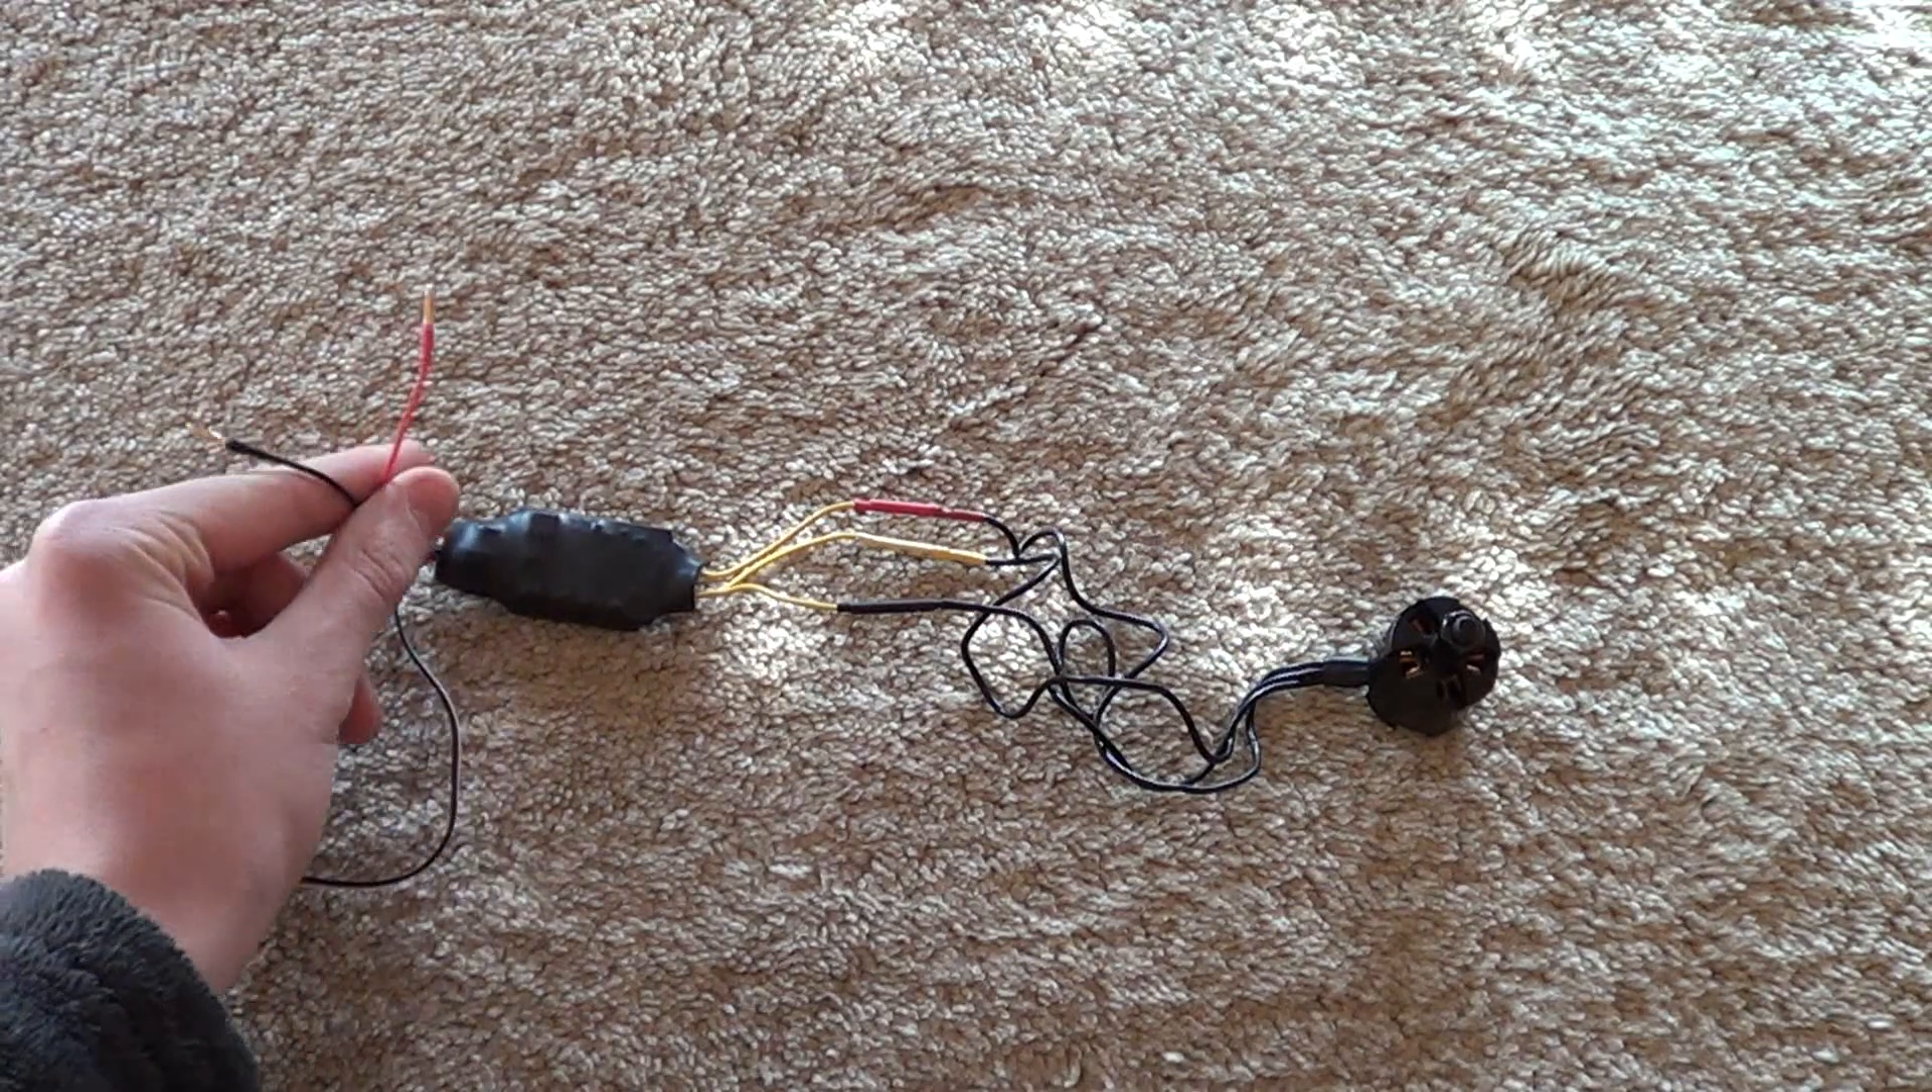Ora i tre cavi sono collegati correttamente, i due cavi di alimentazione dell'ESC non sono ancora collegati.